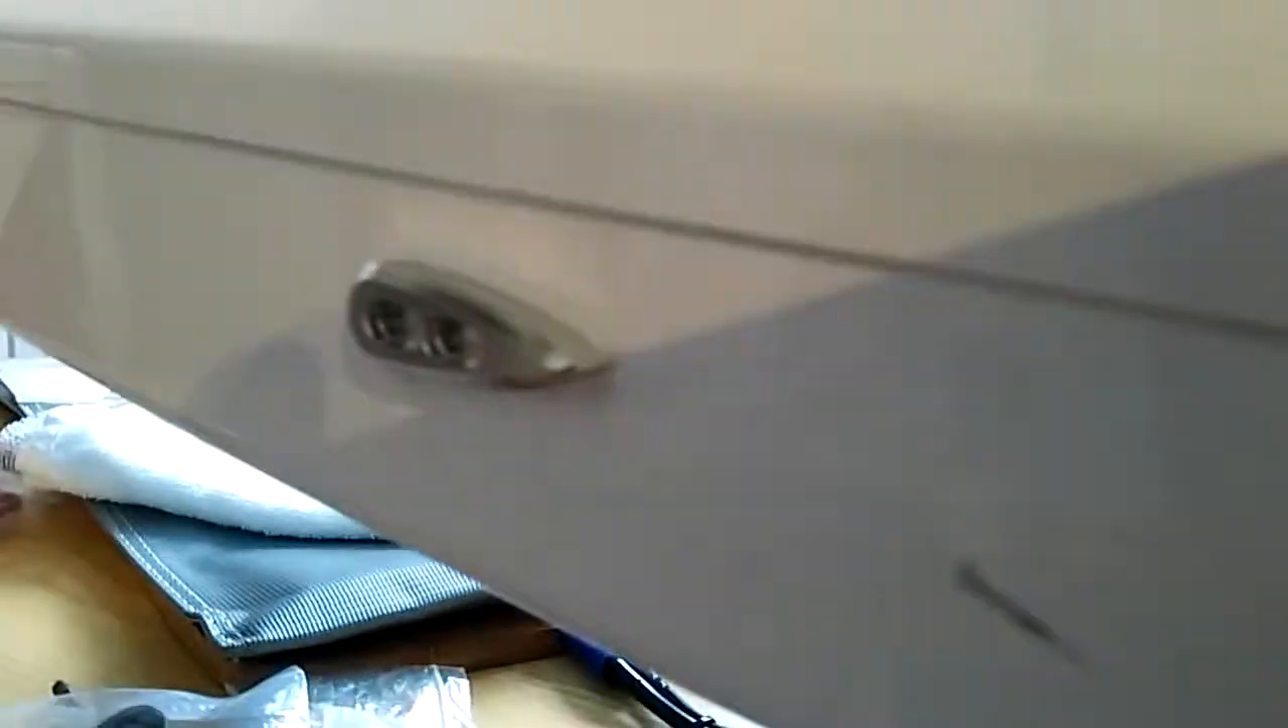I've fitted the double outlet around here.